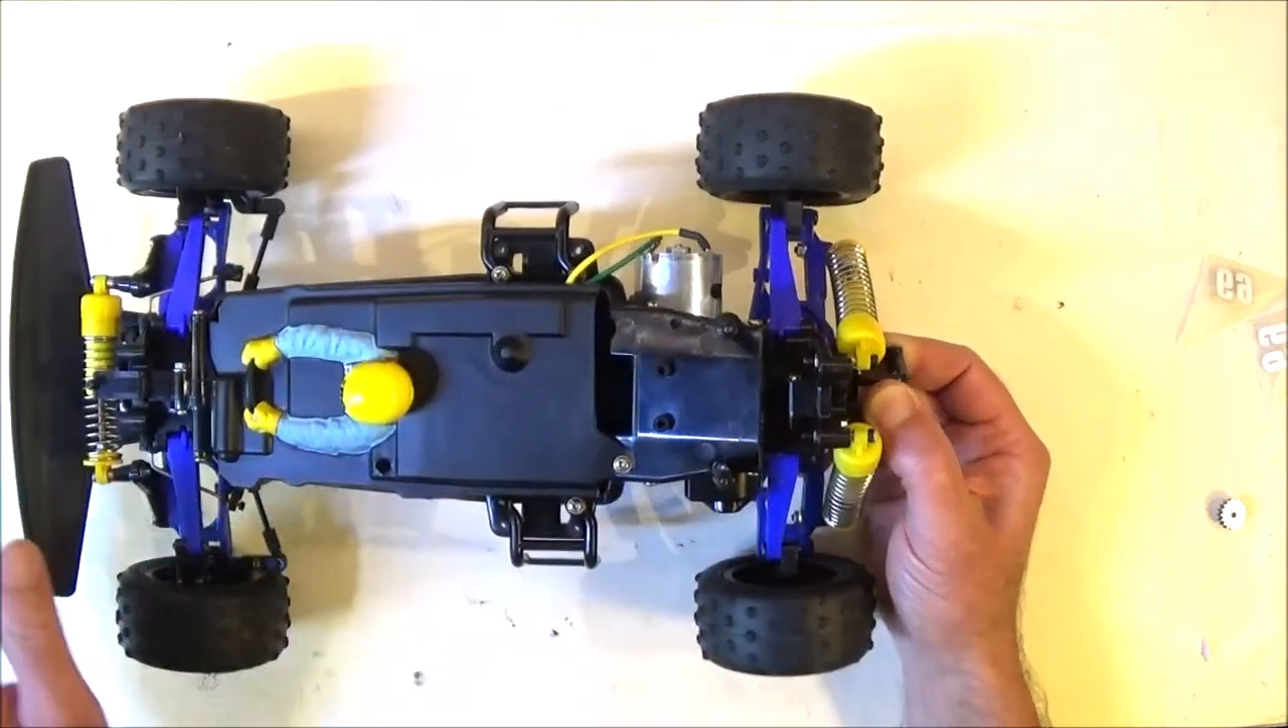You can see there I've fitted a brand new silver can.